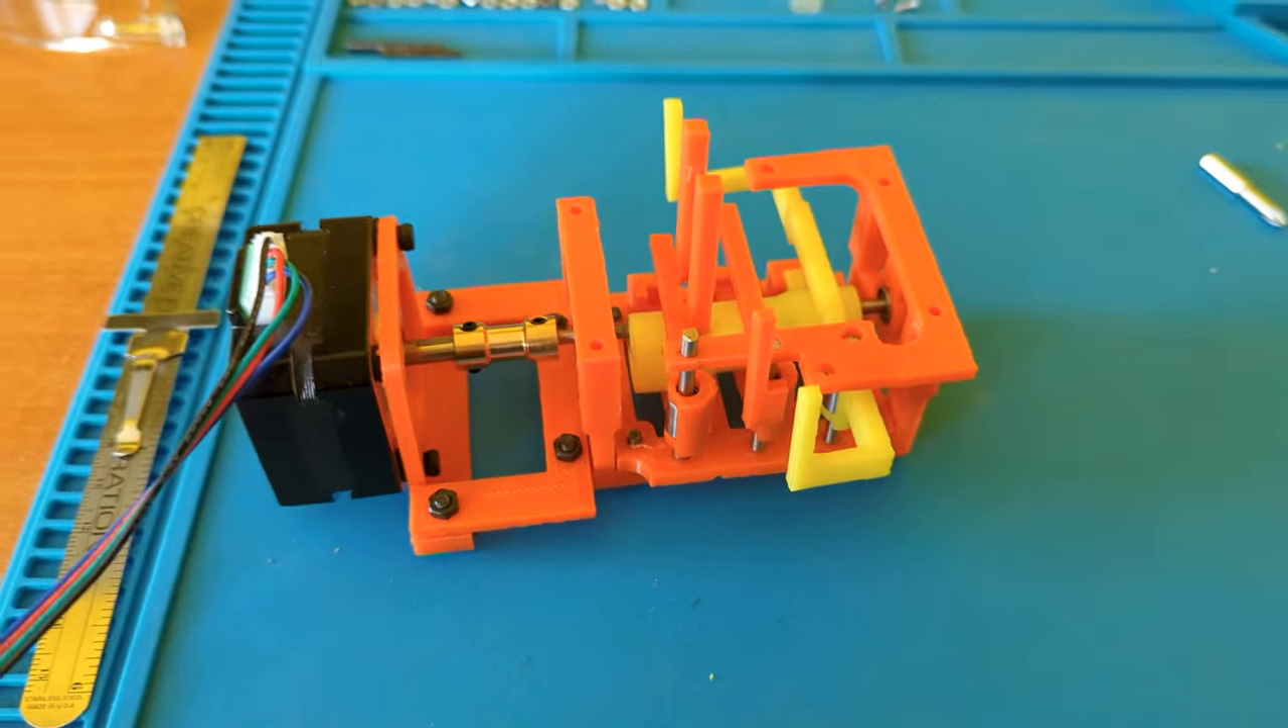Okay, now the mechanism is all assembled.